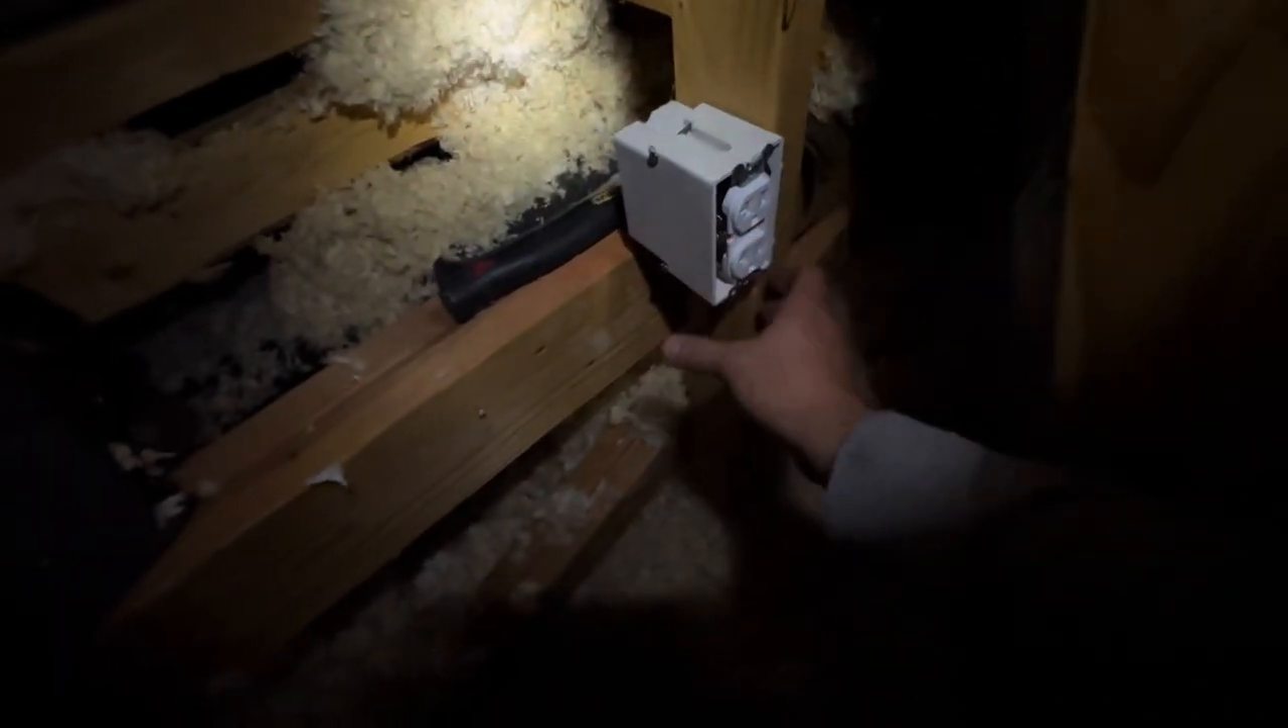I have my outlet installed. It's nailed to the stud here.